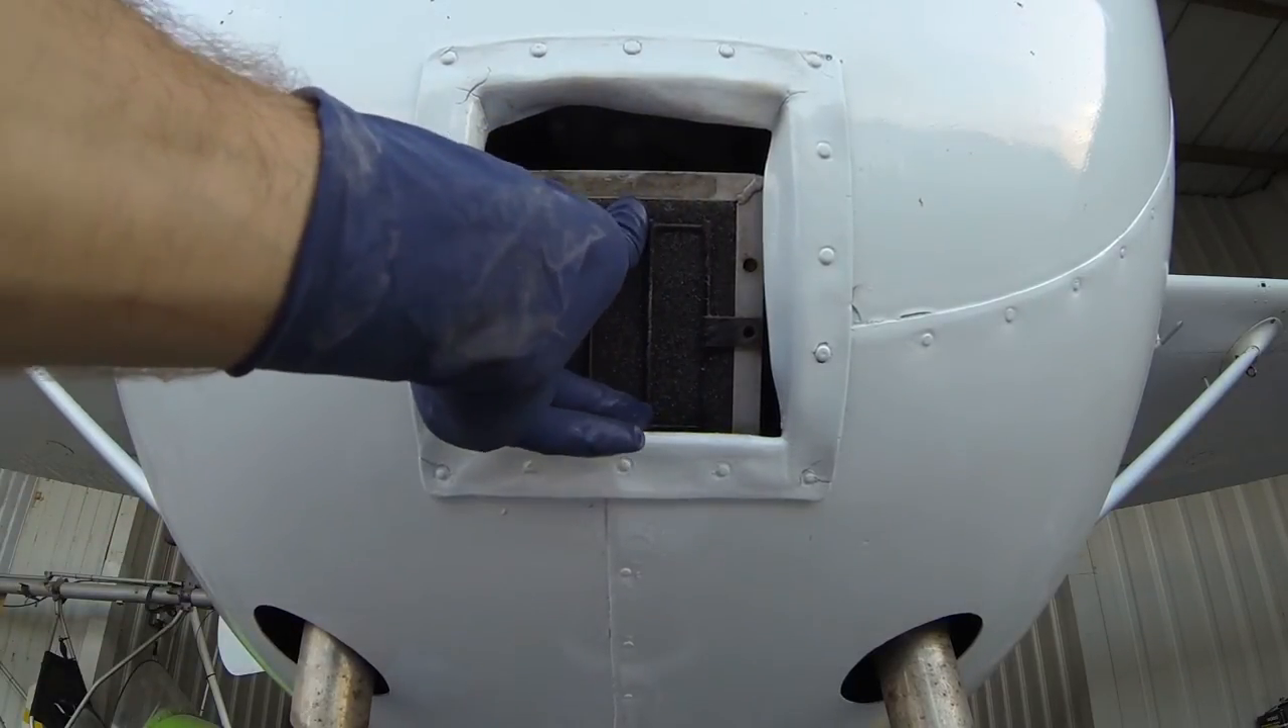All right, we've got our filter element in there.